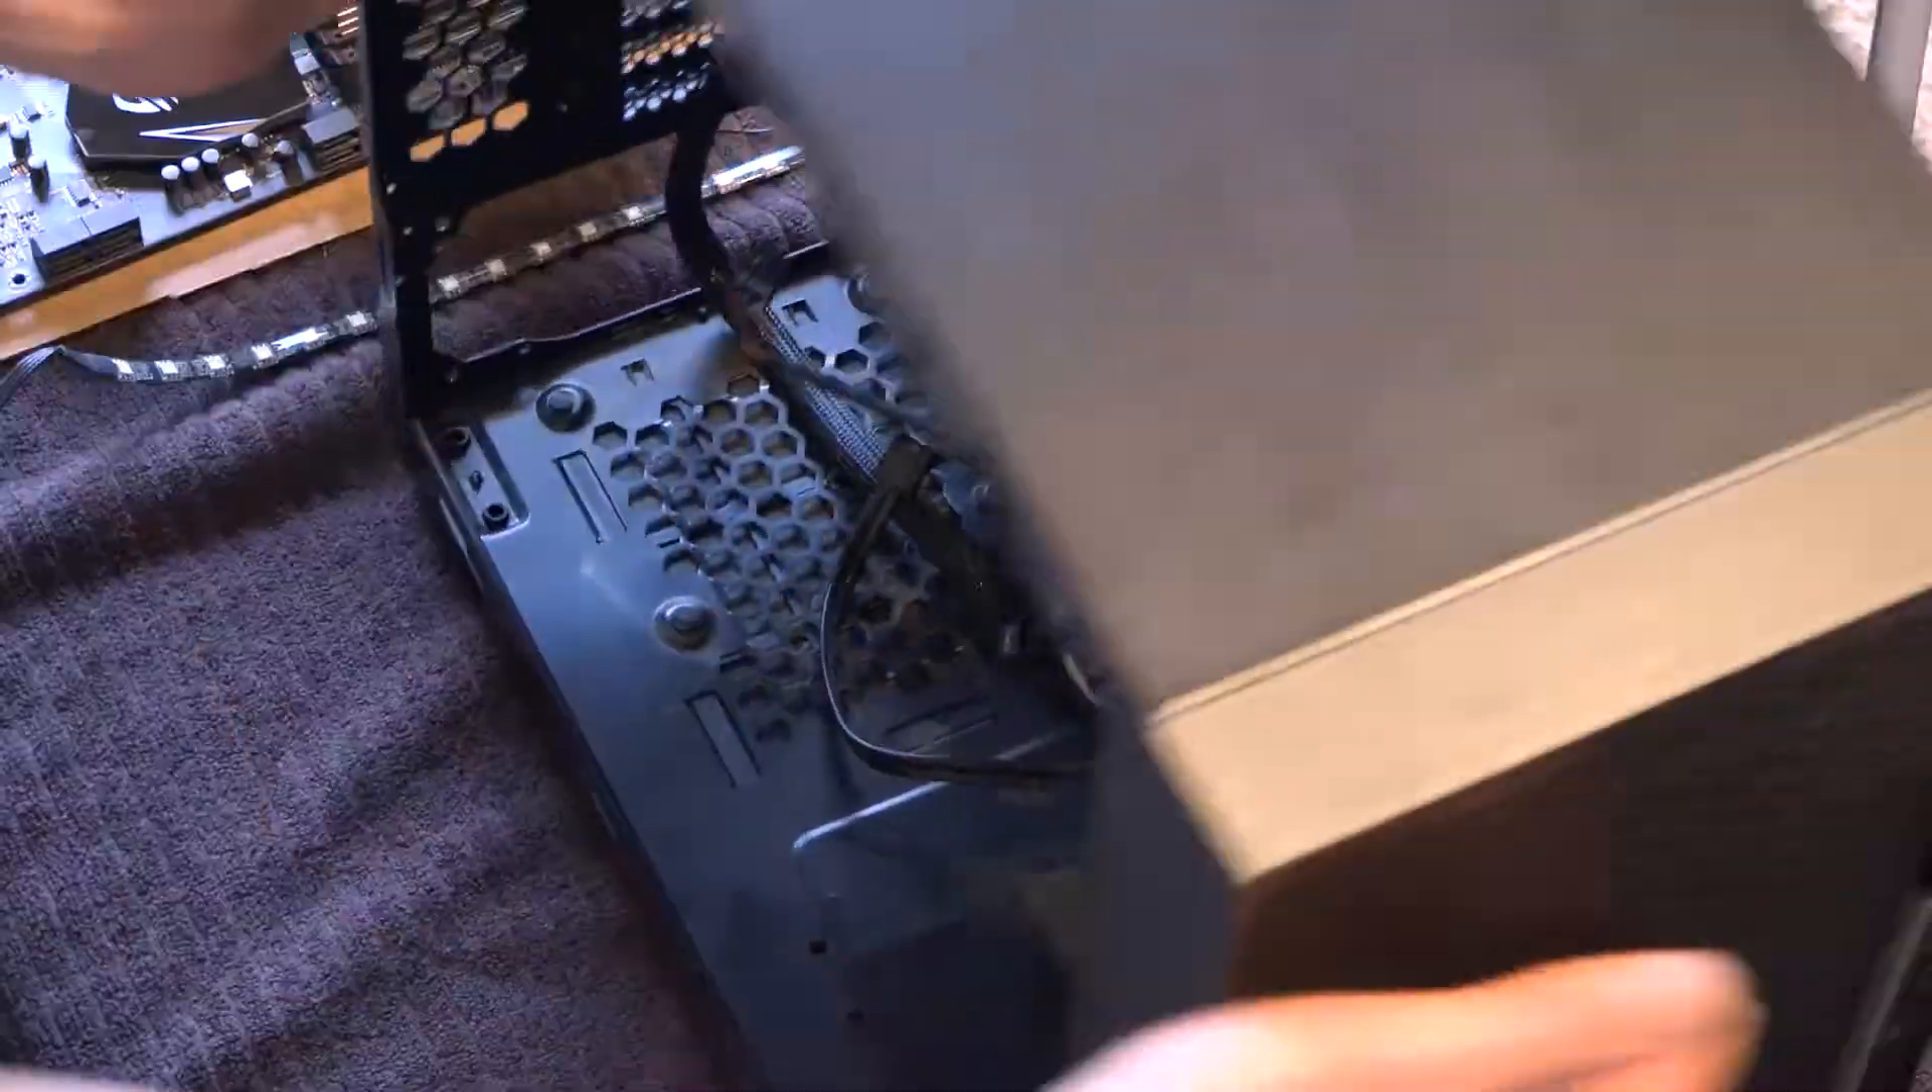In finishing up the removal, we are going to clear out the remaining loose cables still in the case.